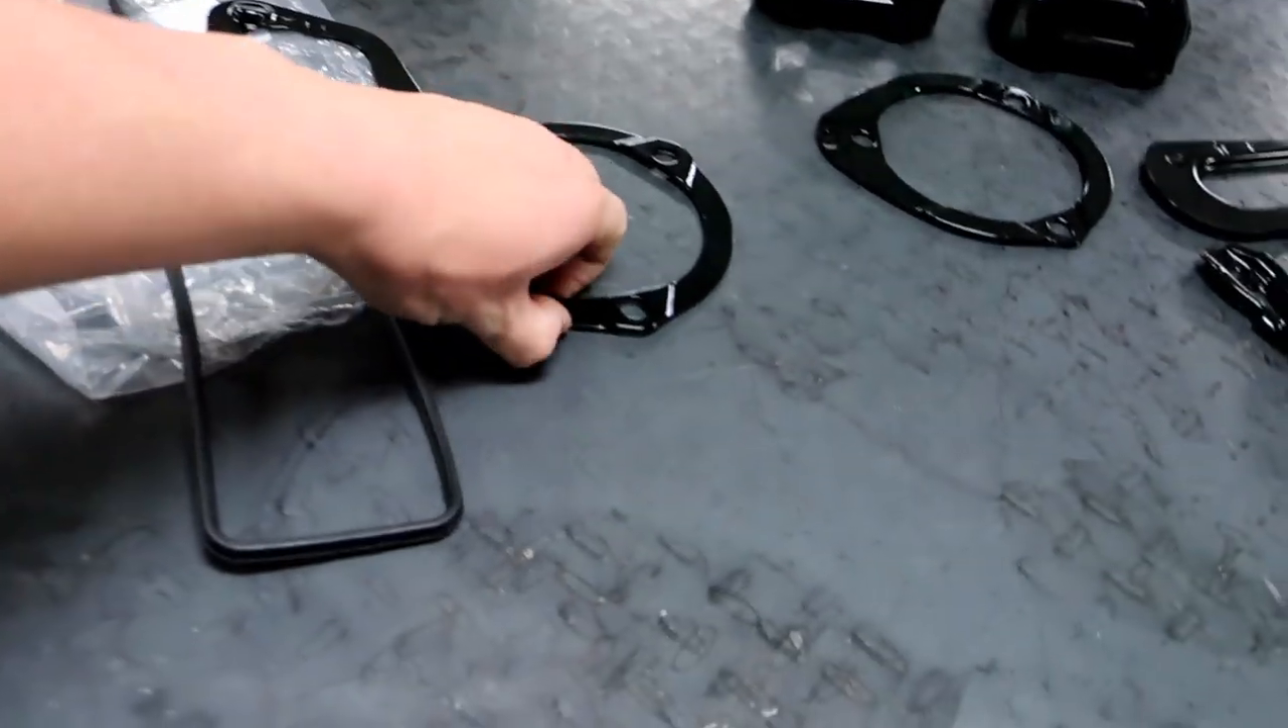I have to put these gaskets in yet.